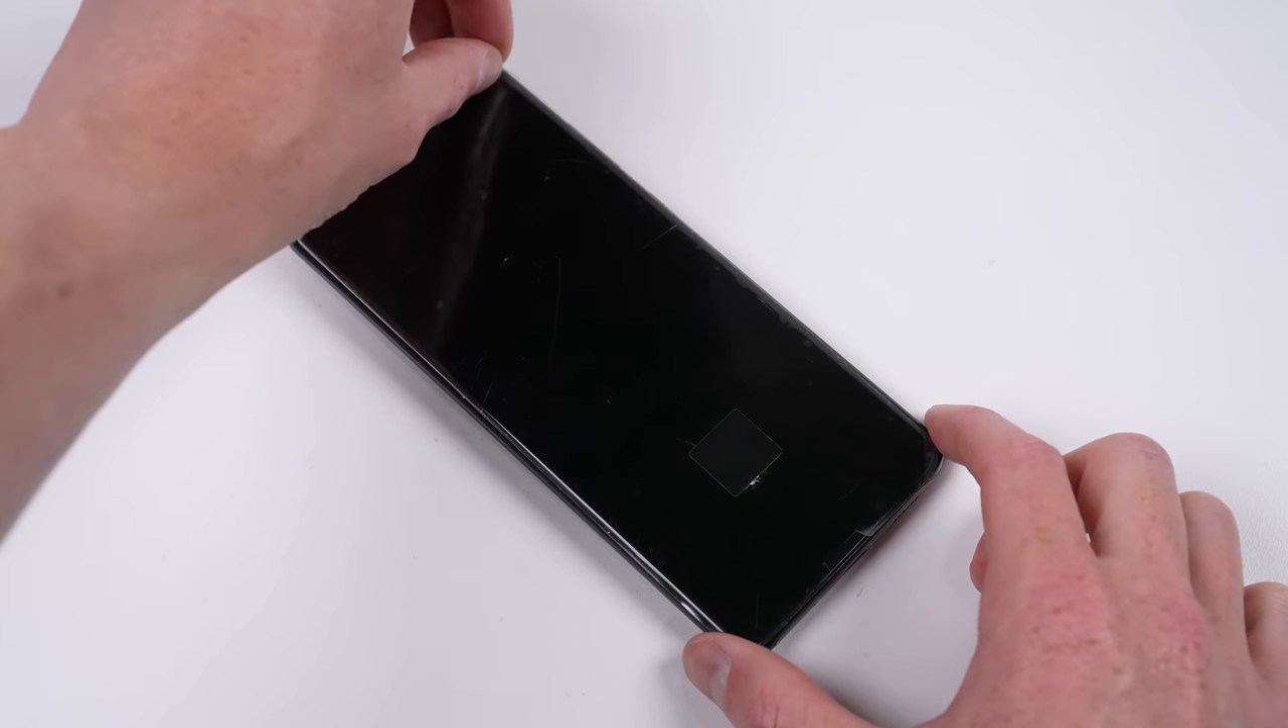Now, the last thing left to do is remove the plastic protective film.